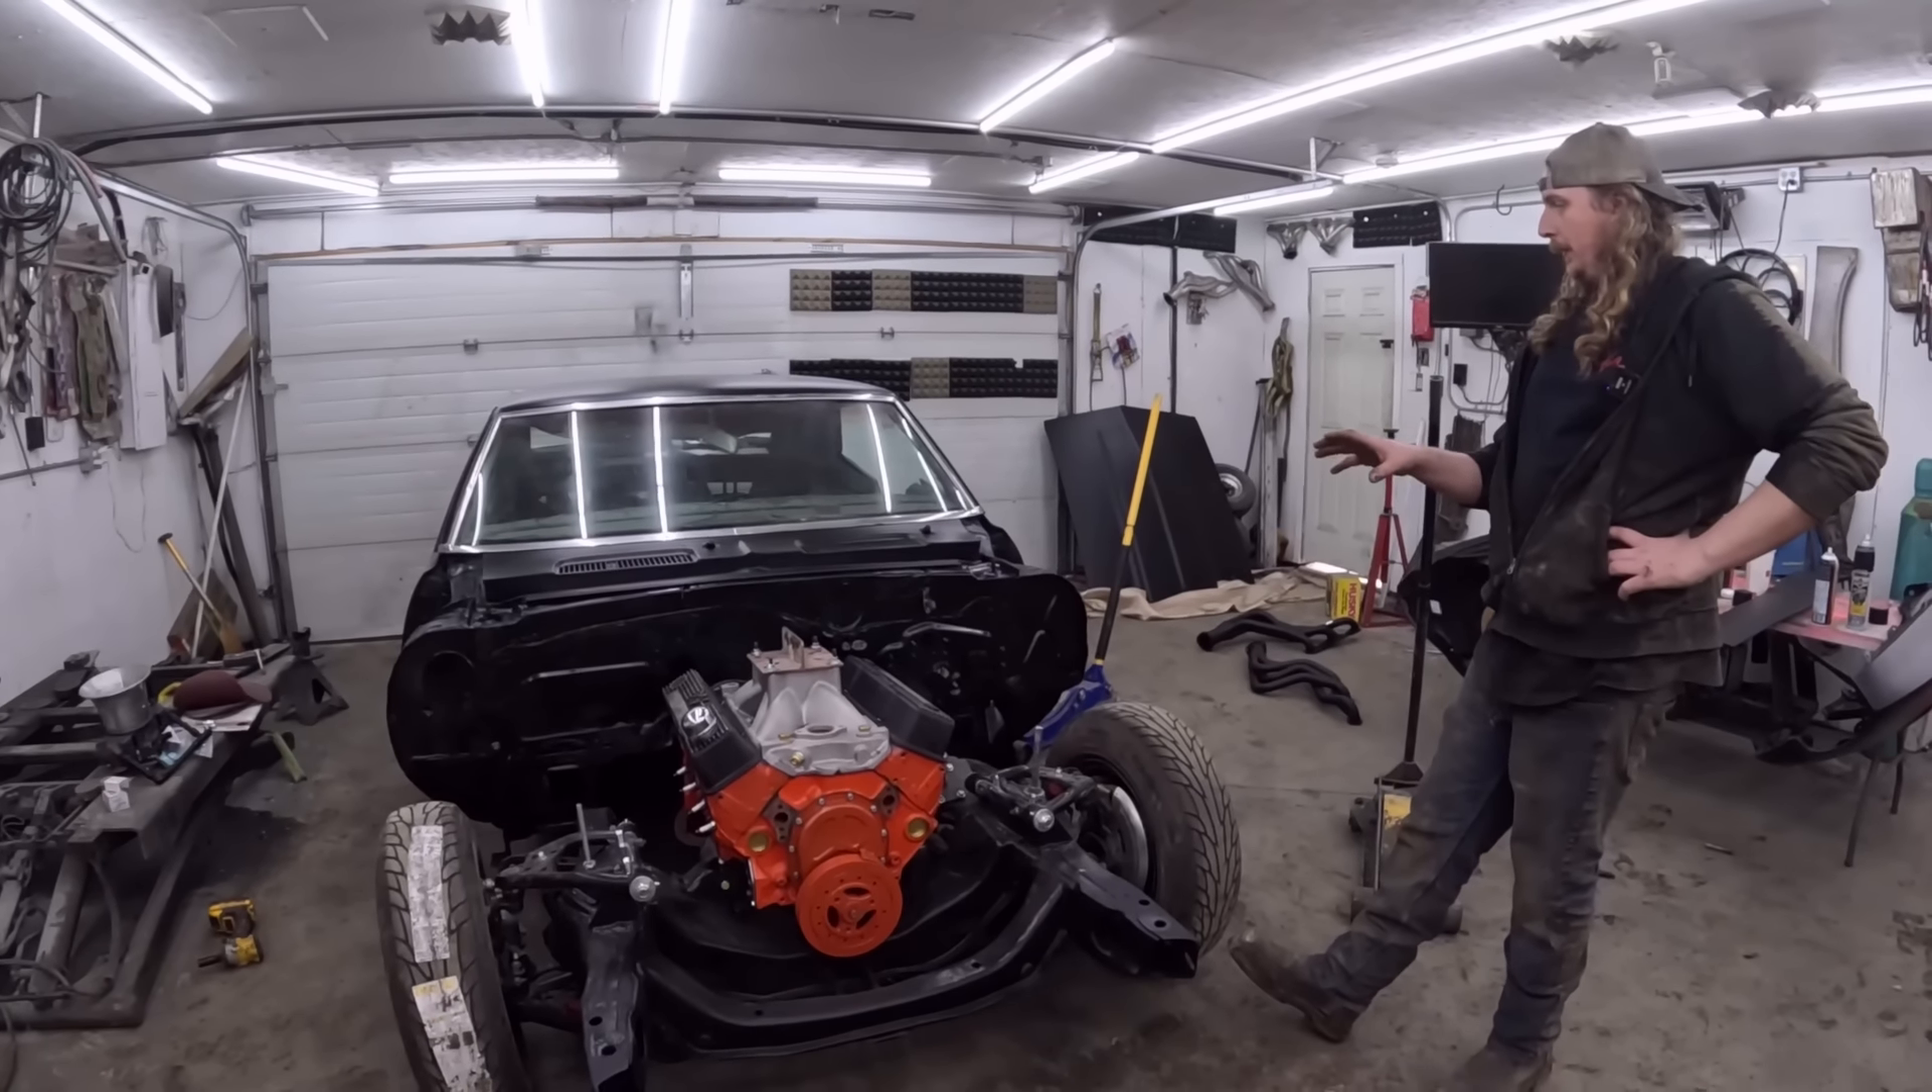But we've got the motor in.